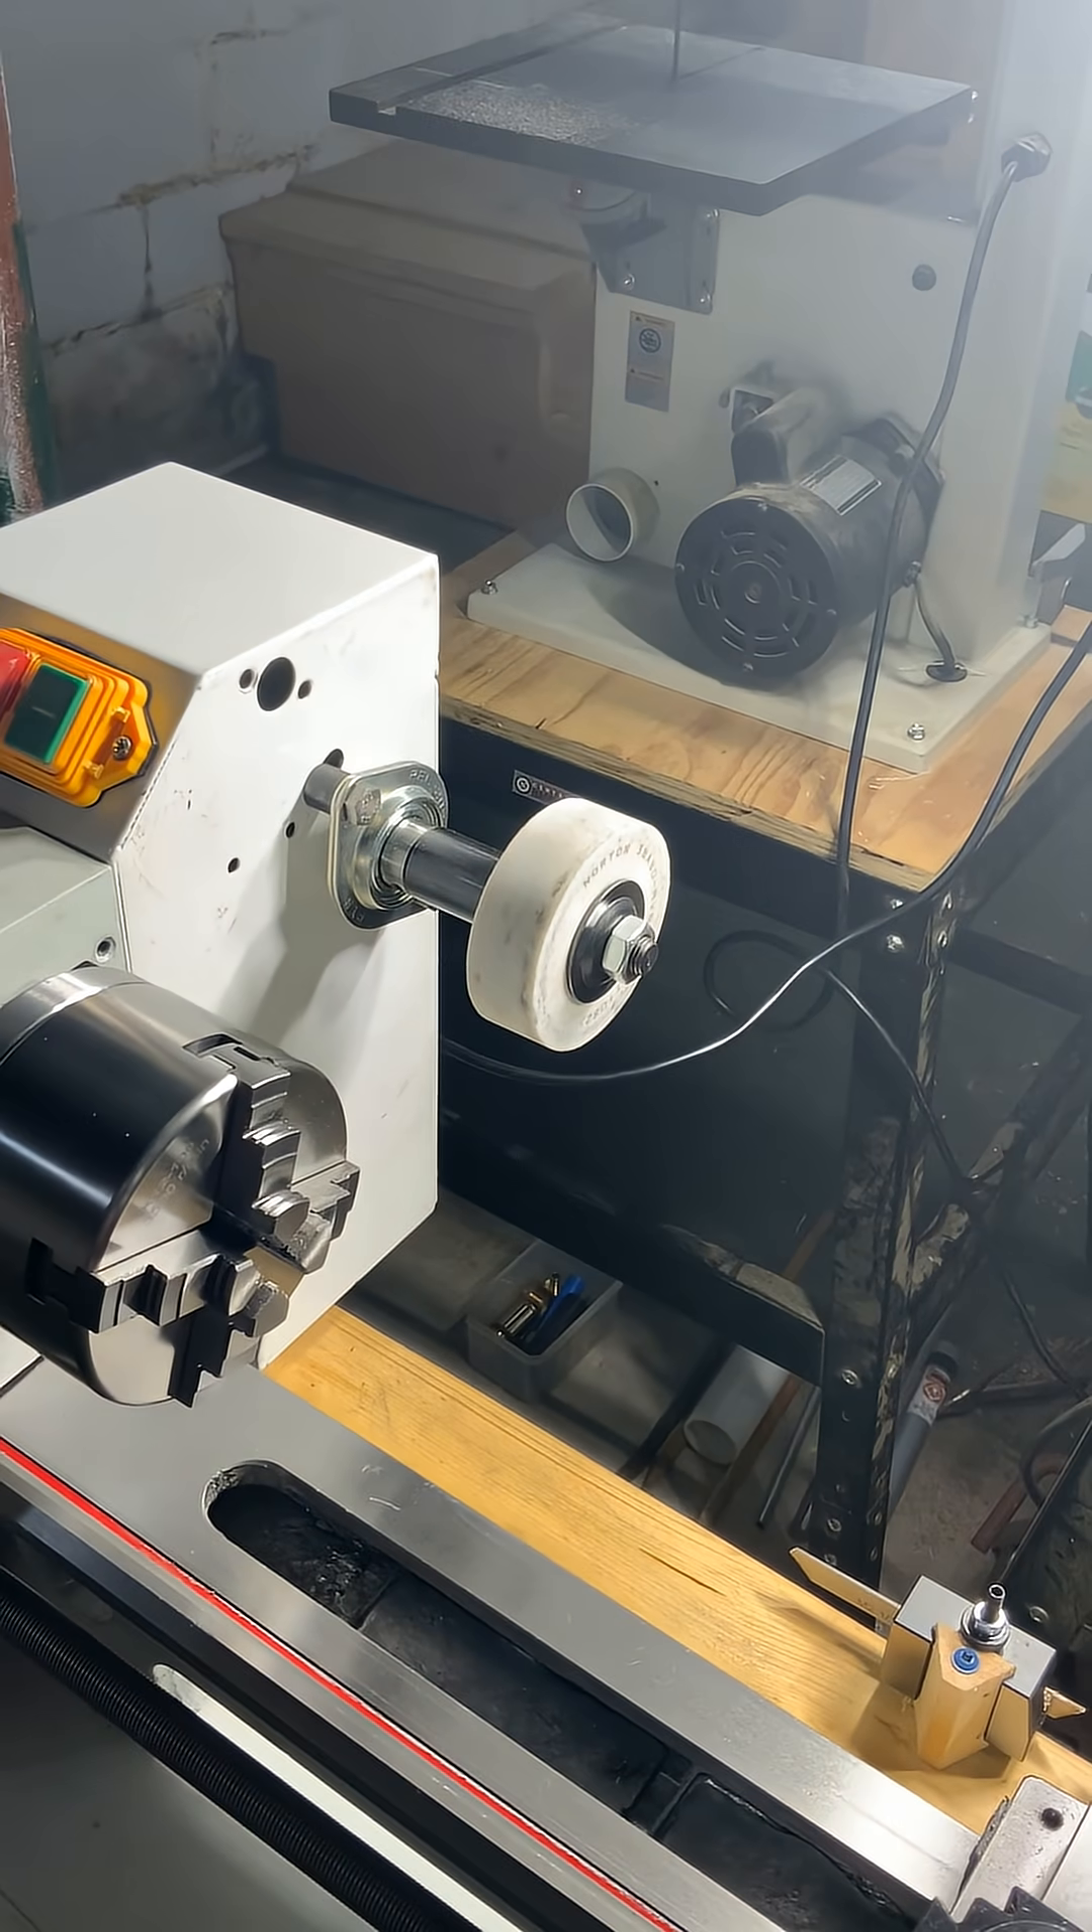You can see I did get my knife sharpener on there.